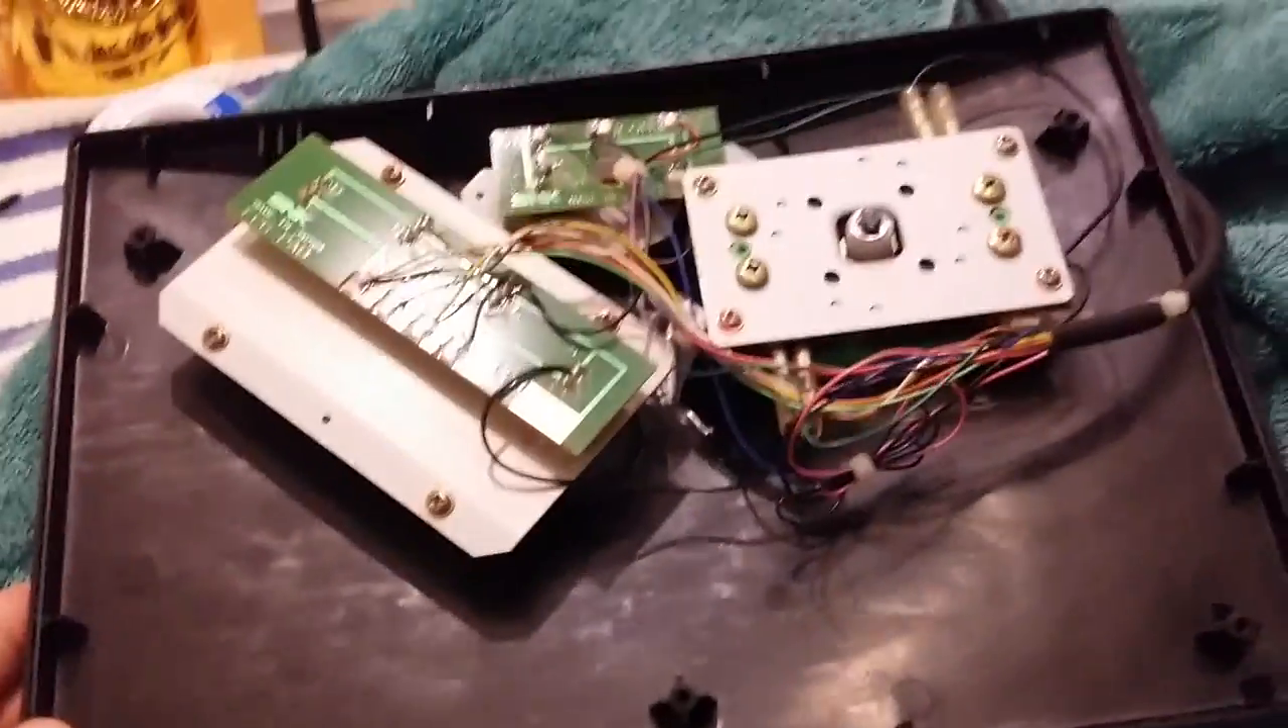So I've already removed the back side of this stick and this is the internals.